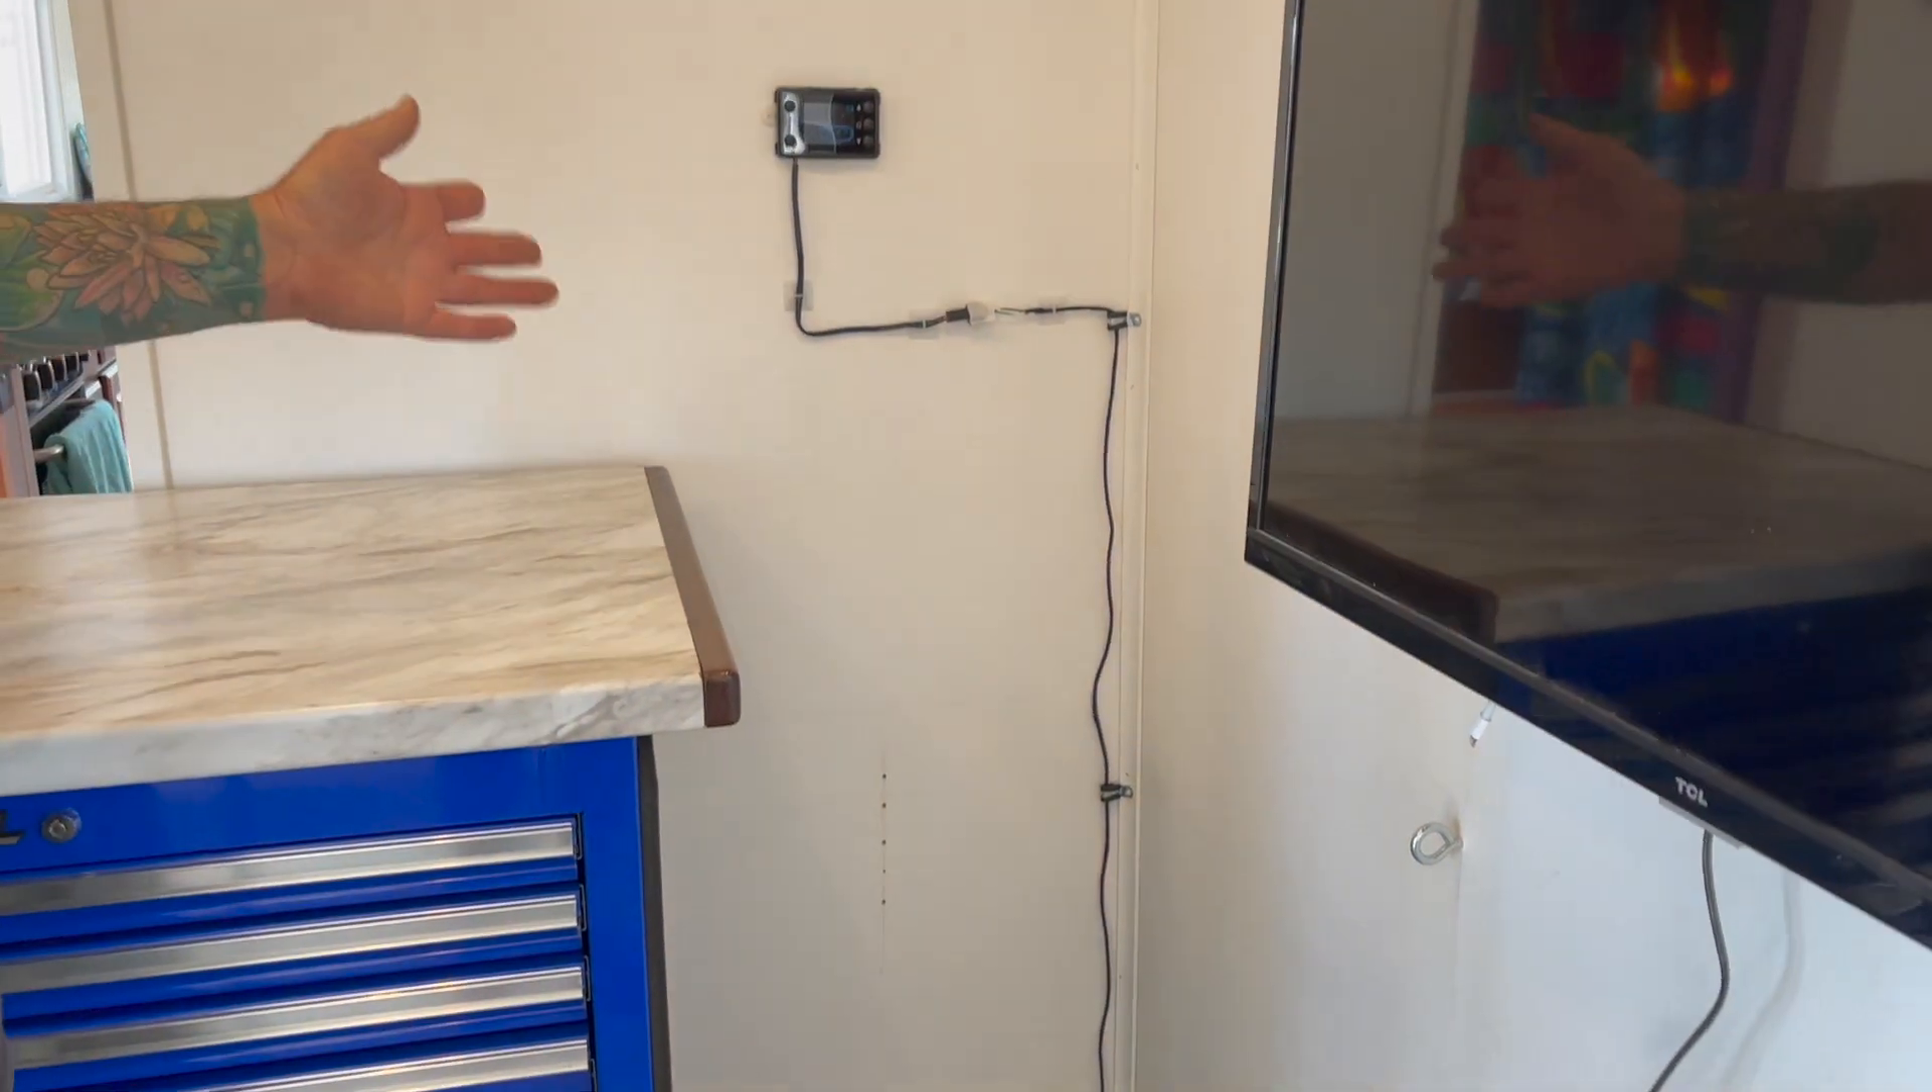And we mounted the power cord to the wall yeah so we've got that all mounted so that the wheels can't get tangled up tangled up in it.